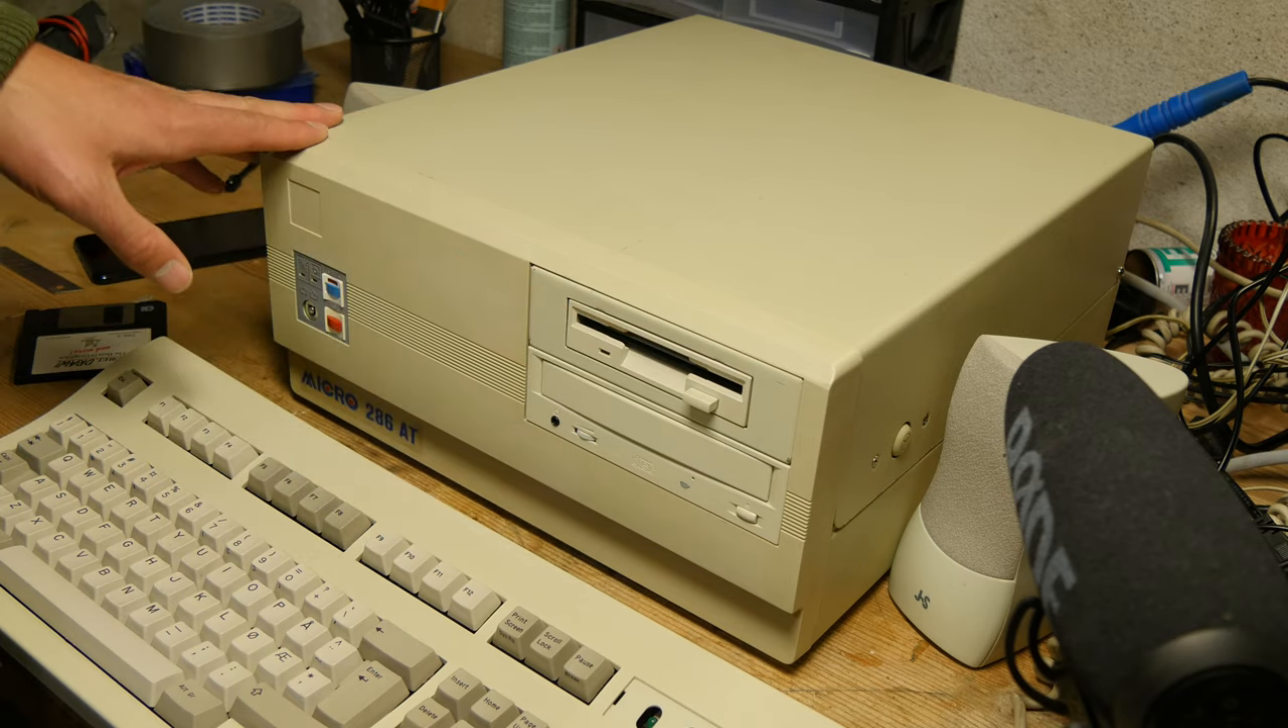And I installed the three and a half inch floppy drive because I don't have five and a quarter inch floppy drive.